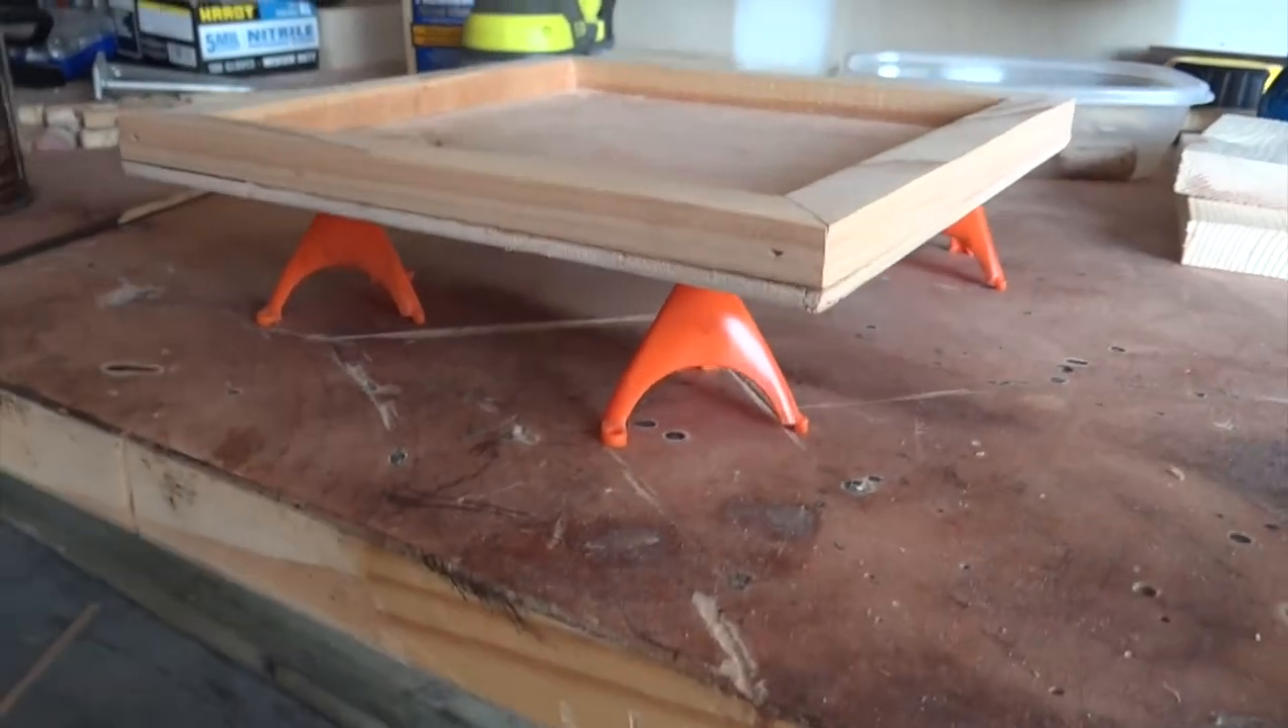So we have placed the frame that has been sanded onto our little feet to make sure that it stays up from the workbench.